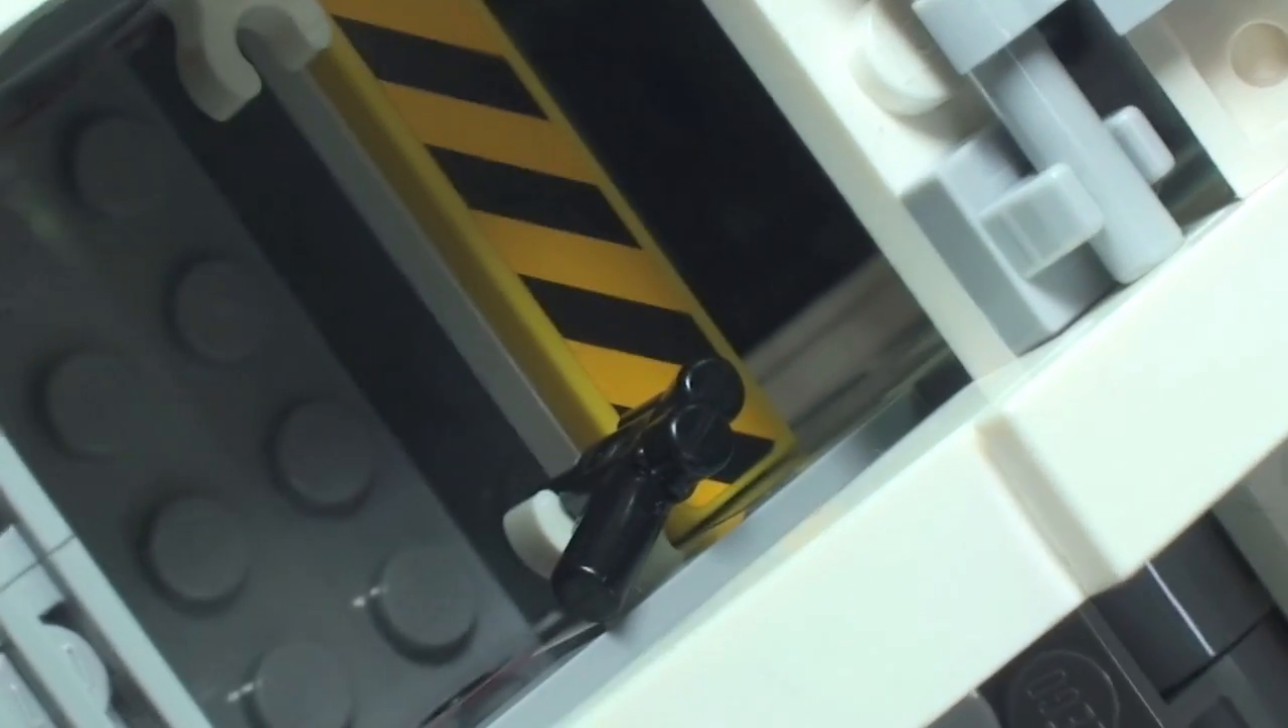You should be able to see there now clipped into the side is that blaster pistol, just there.